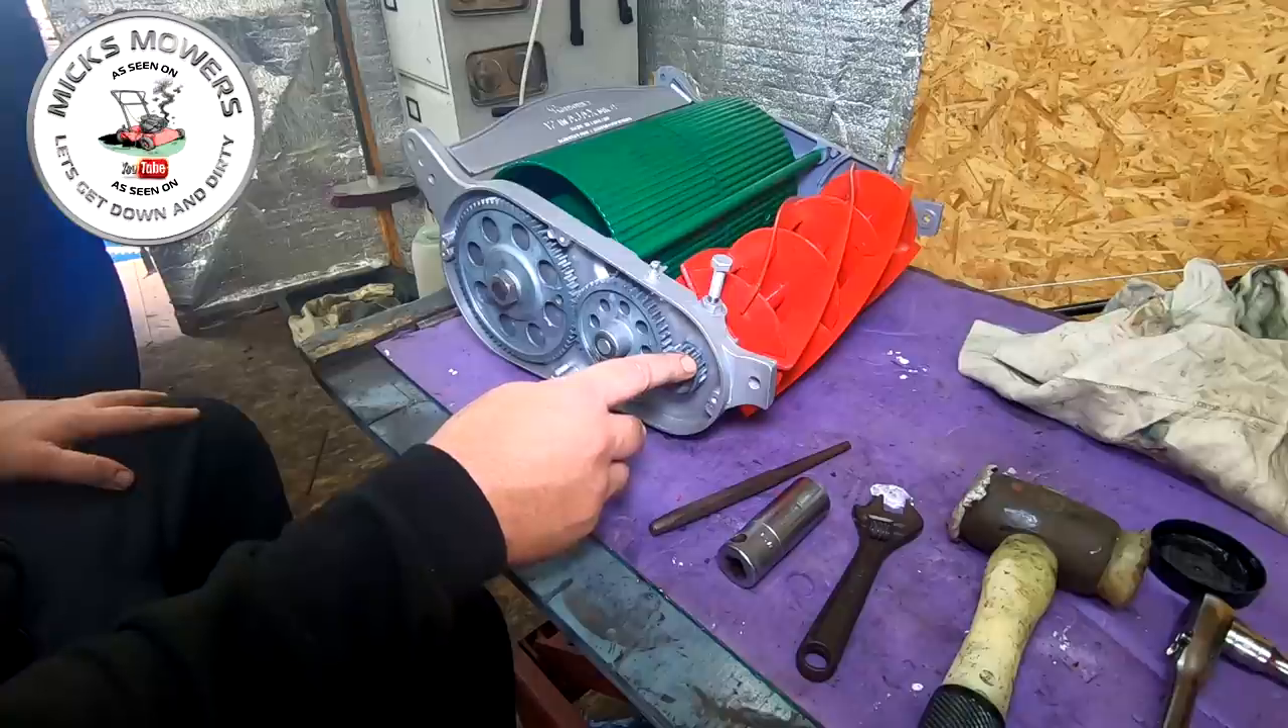Okay so gearing is now all in place and as it should be washers on there and don't forget this gear goes sort of back to front to stop this gear from coming out.